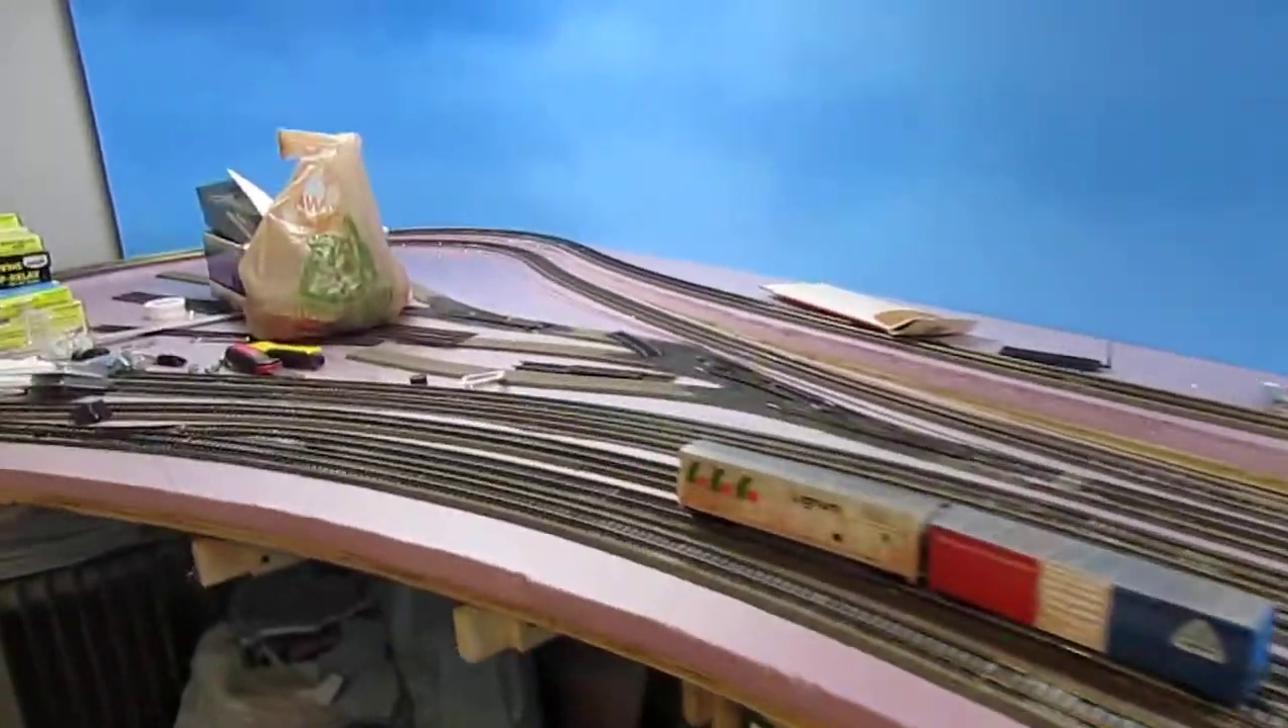But well as you can see I've got probably 98 % of all the track laid everything's glued and glued down with the latex adhesive and all the turnouts are installed.